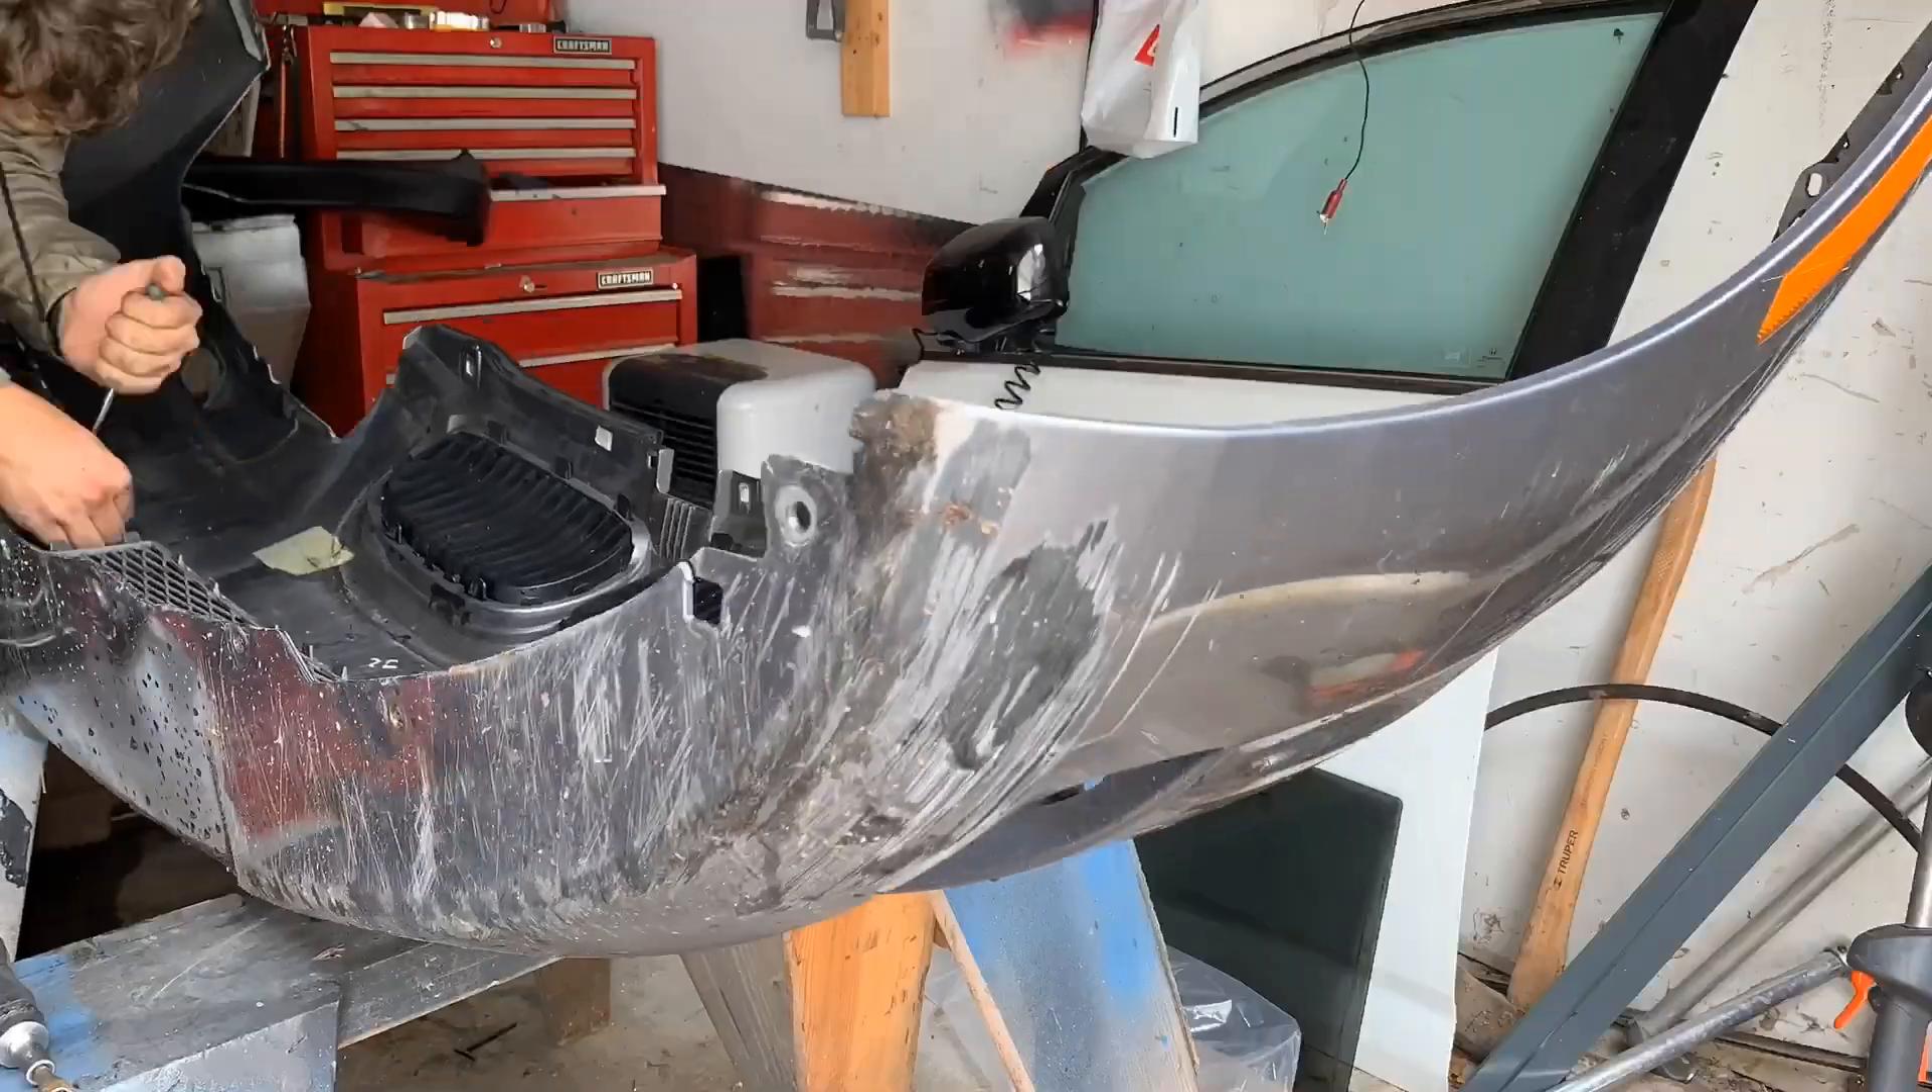I just went ahead and skipped the whole process of taking the bumper off because I'm sure all you guys know how to do that.